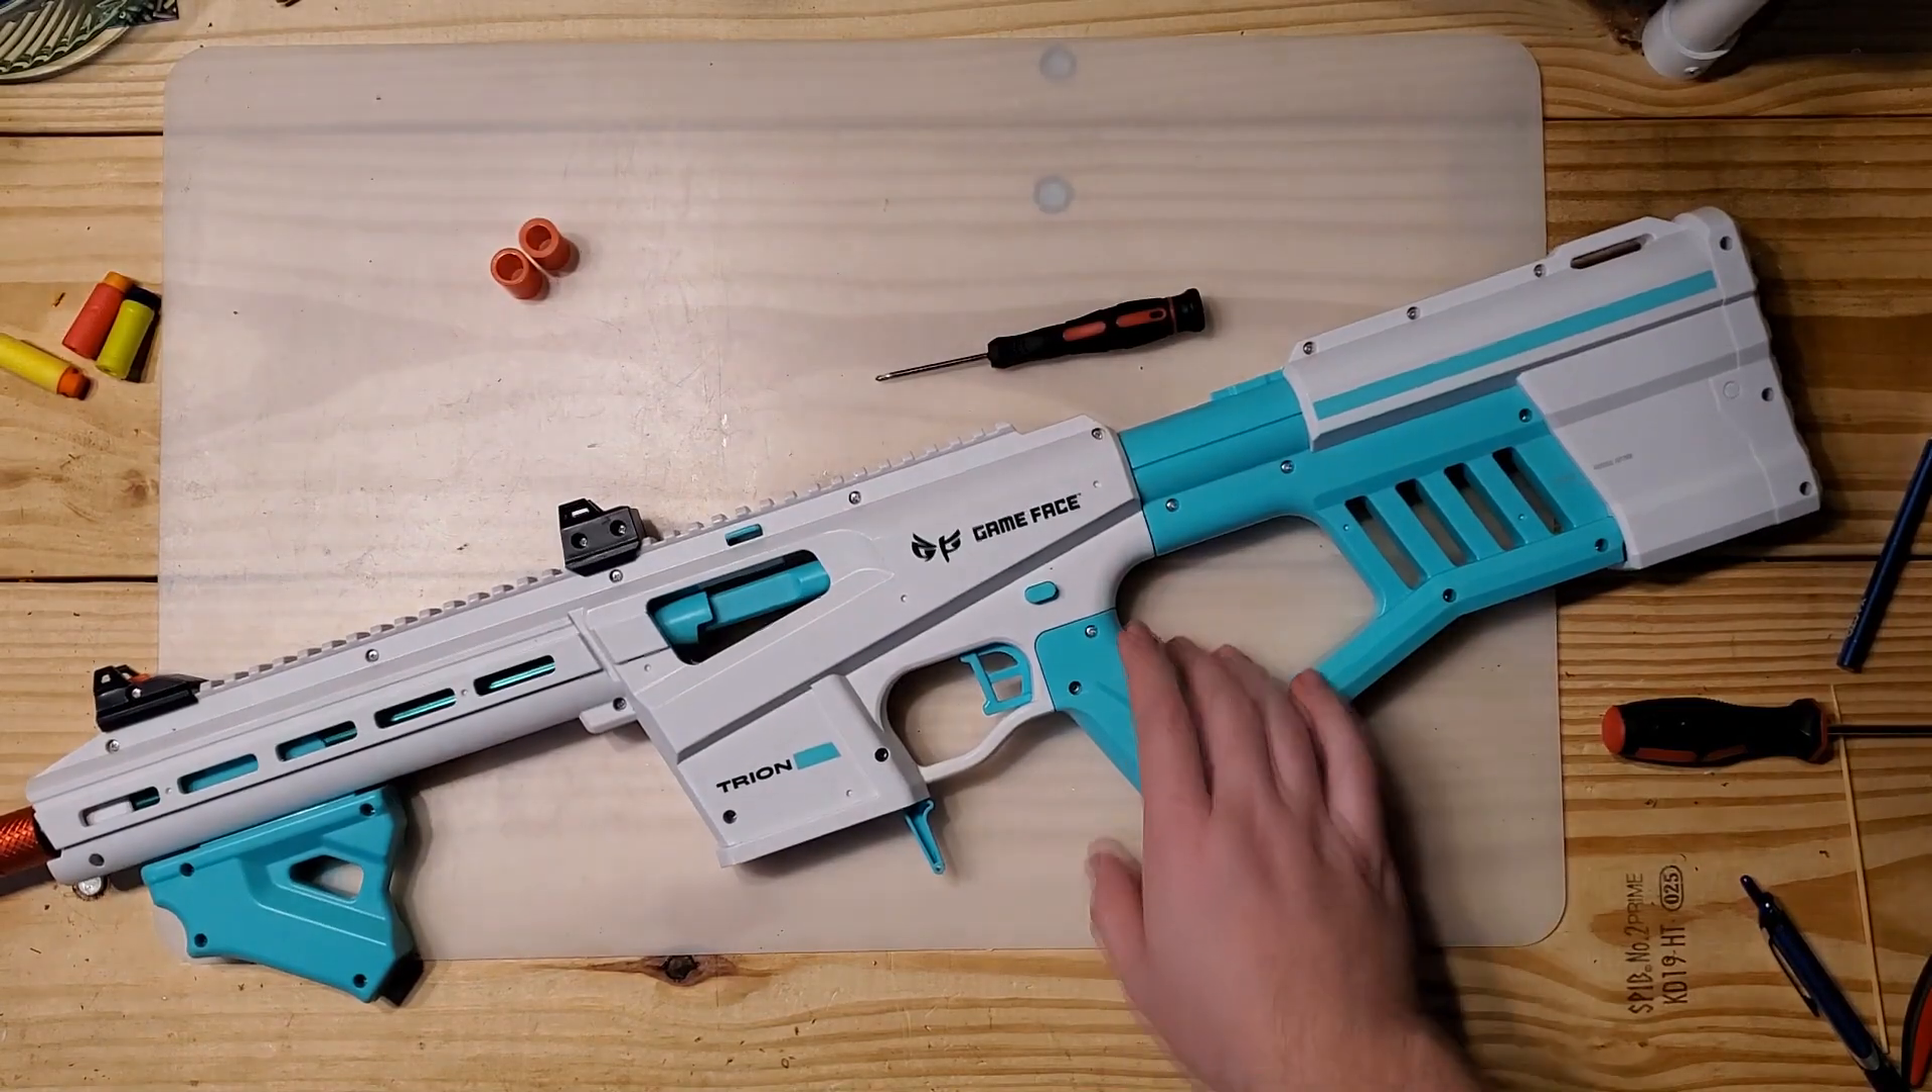All right, so the blasters back together.